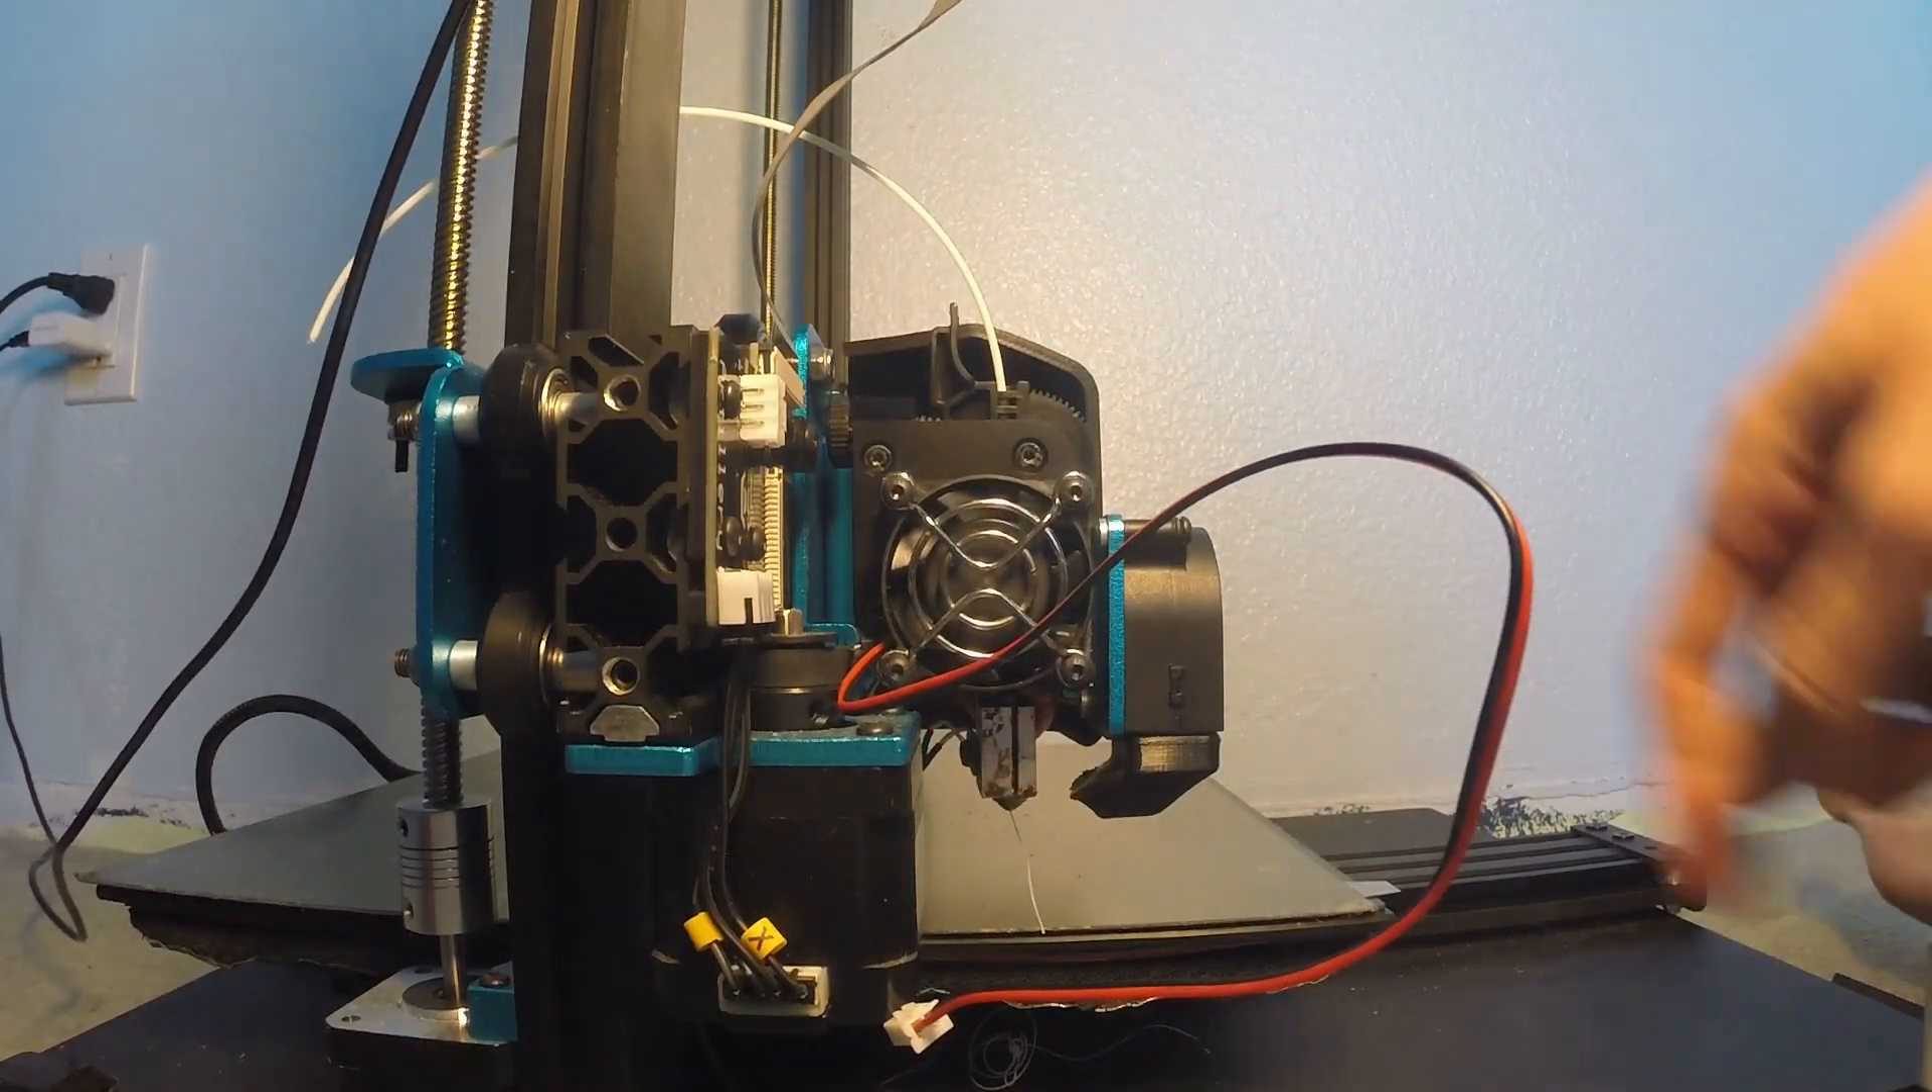I'm just getting the screws to snug in. So, okay, that fan is on there.